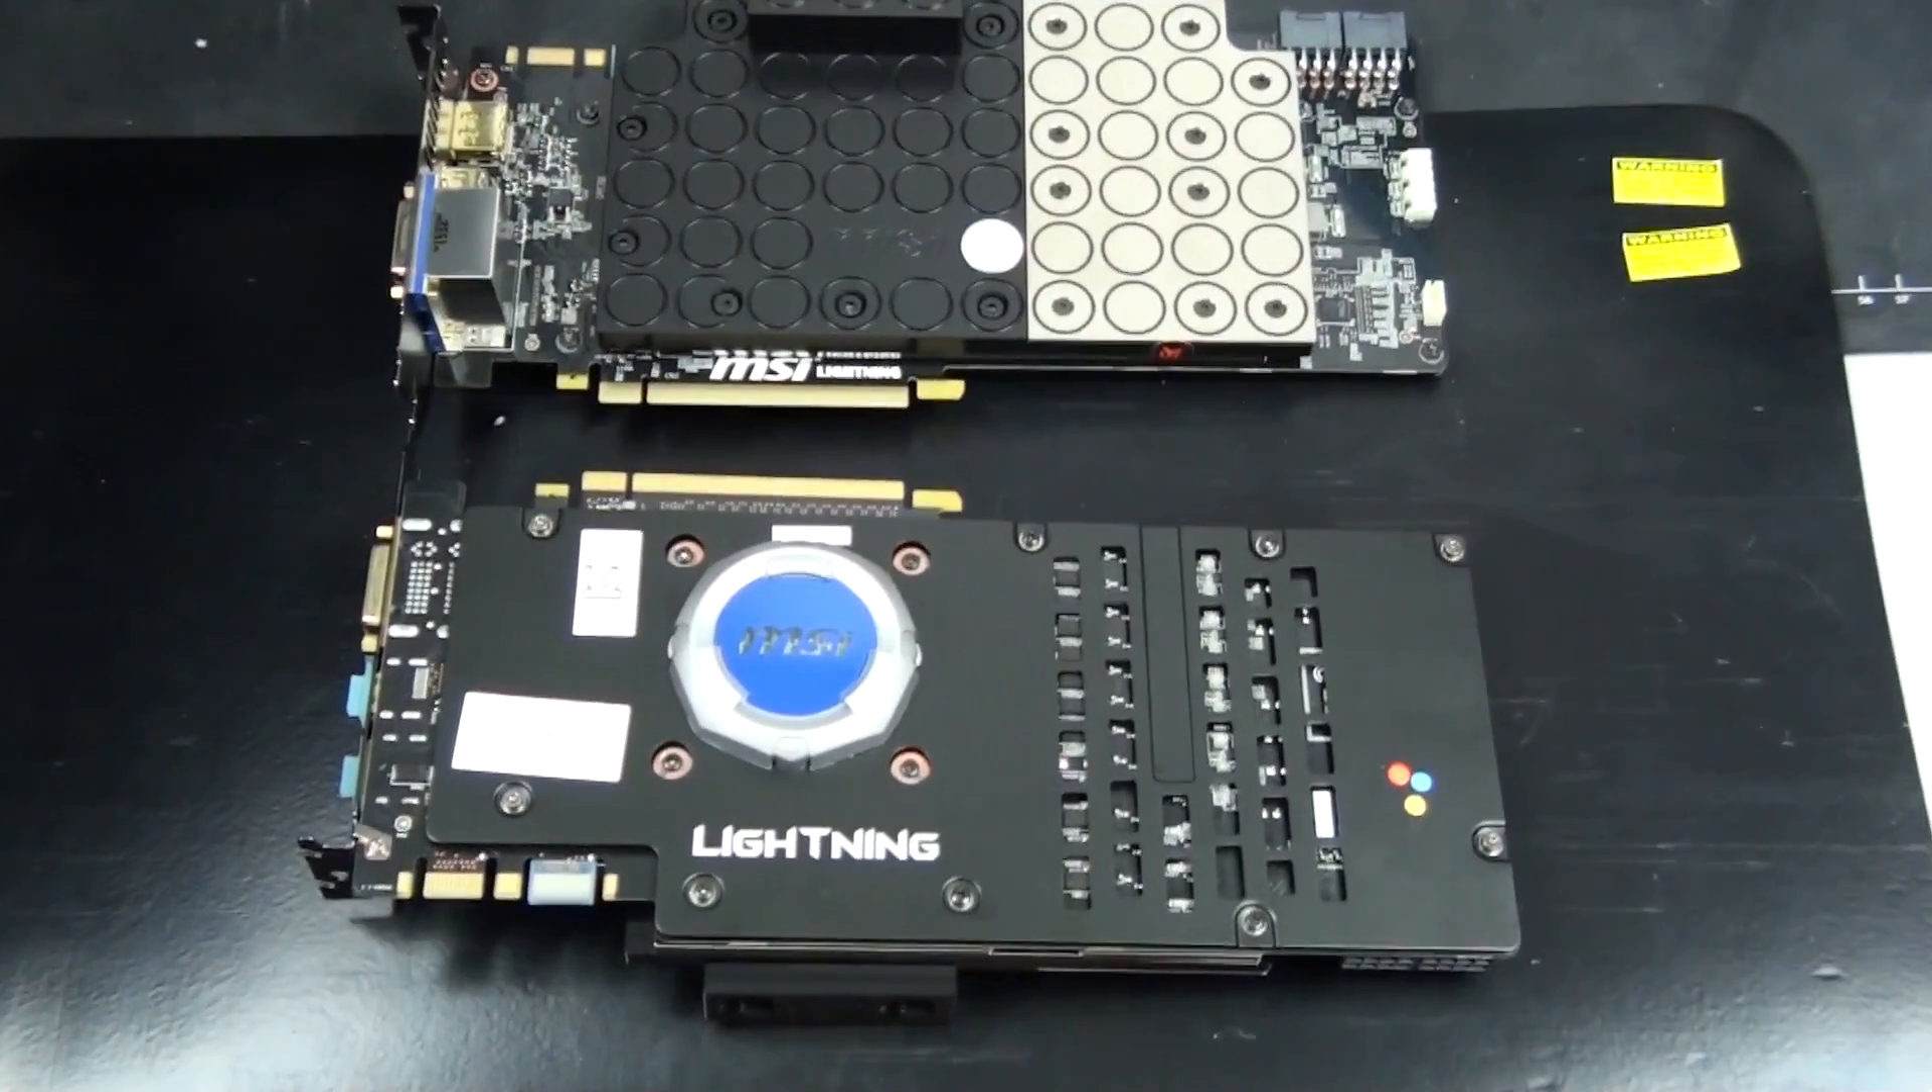So there it is the water blocks are installed and I'm just about to install the graphics cards back into the system.